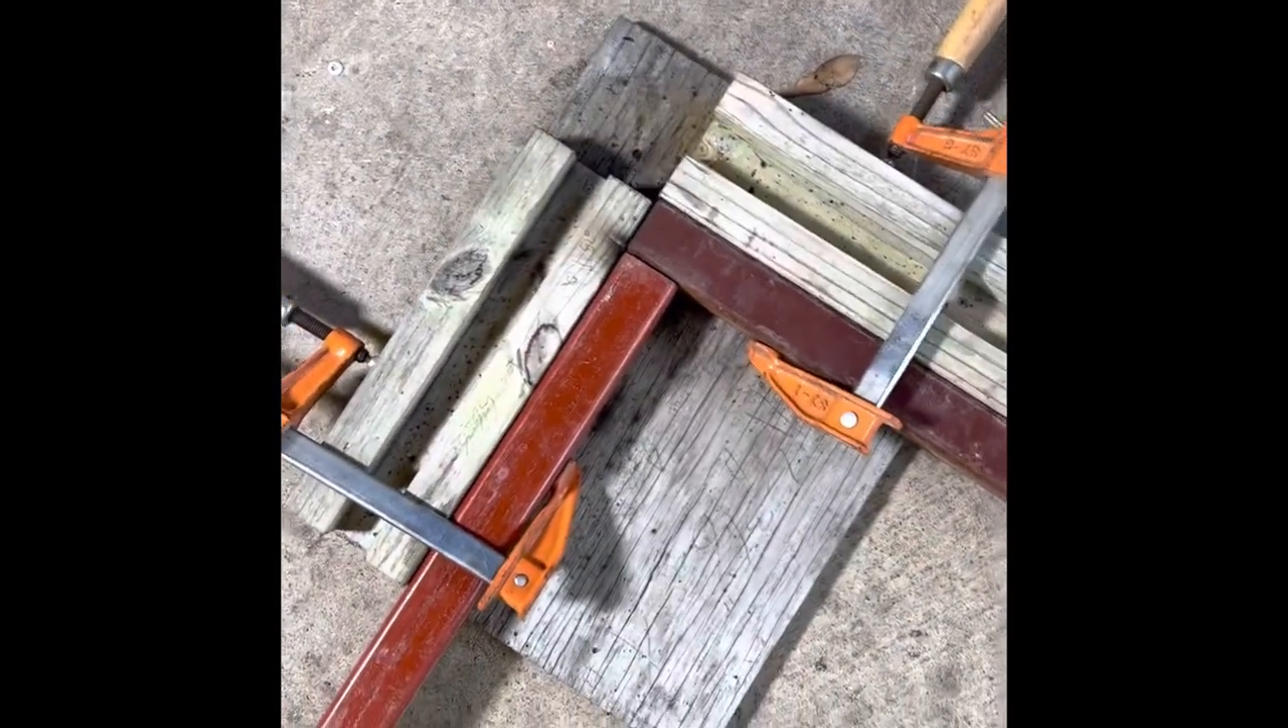Okay, this shows all our tubes mounted into our fixtures with our clamps.